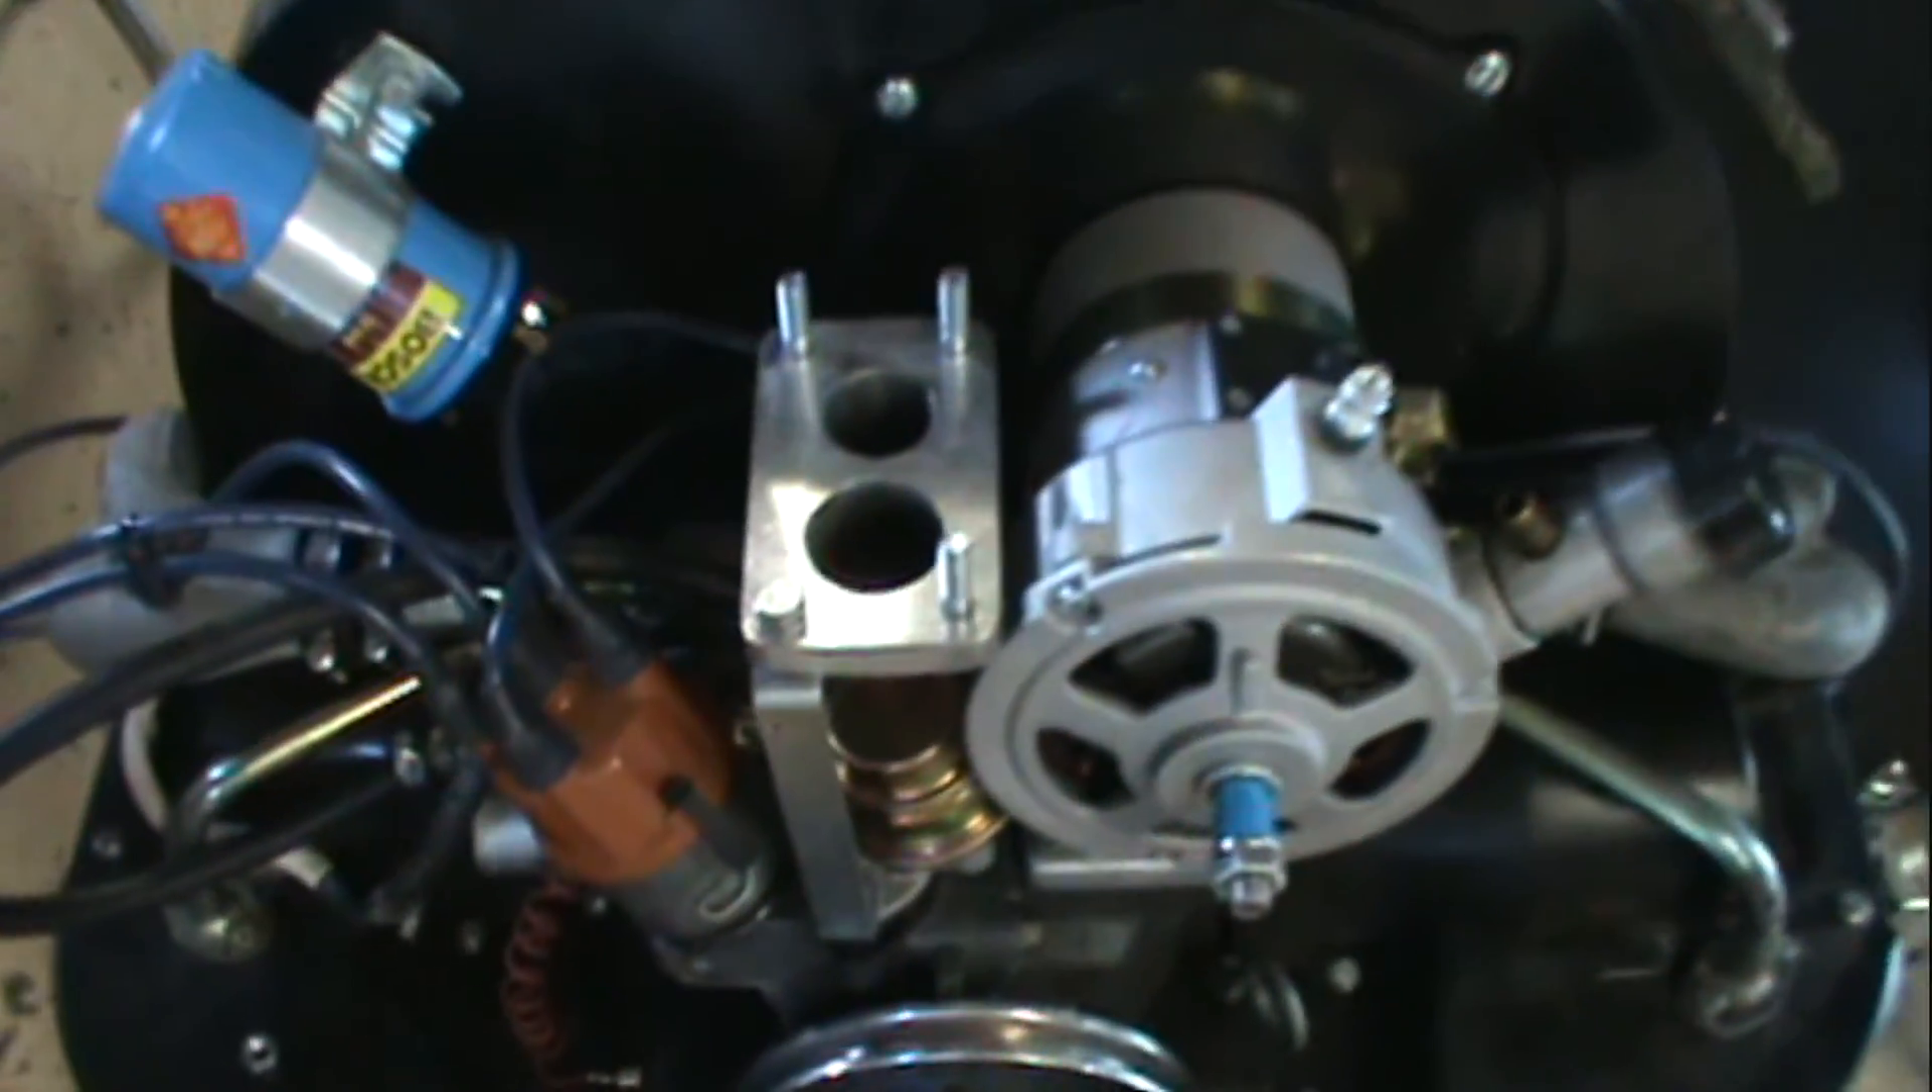I still gotta put the carburetor on.